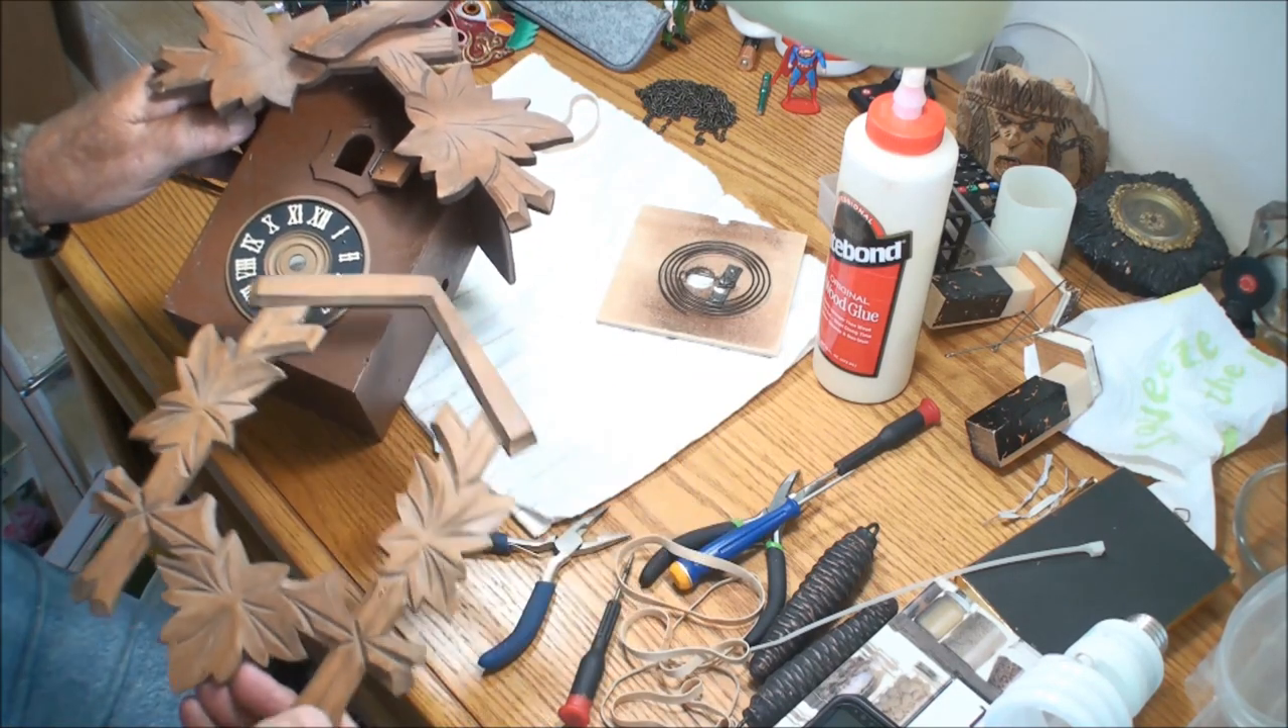Anyway here's the frame of this clock all glued together didn't turn out too bad.